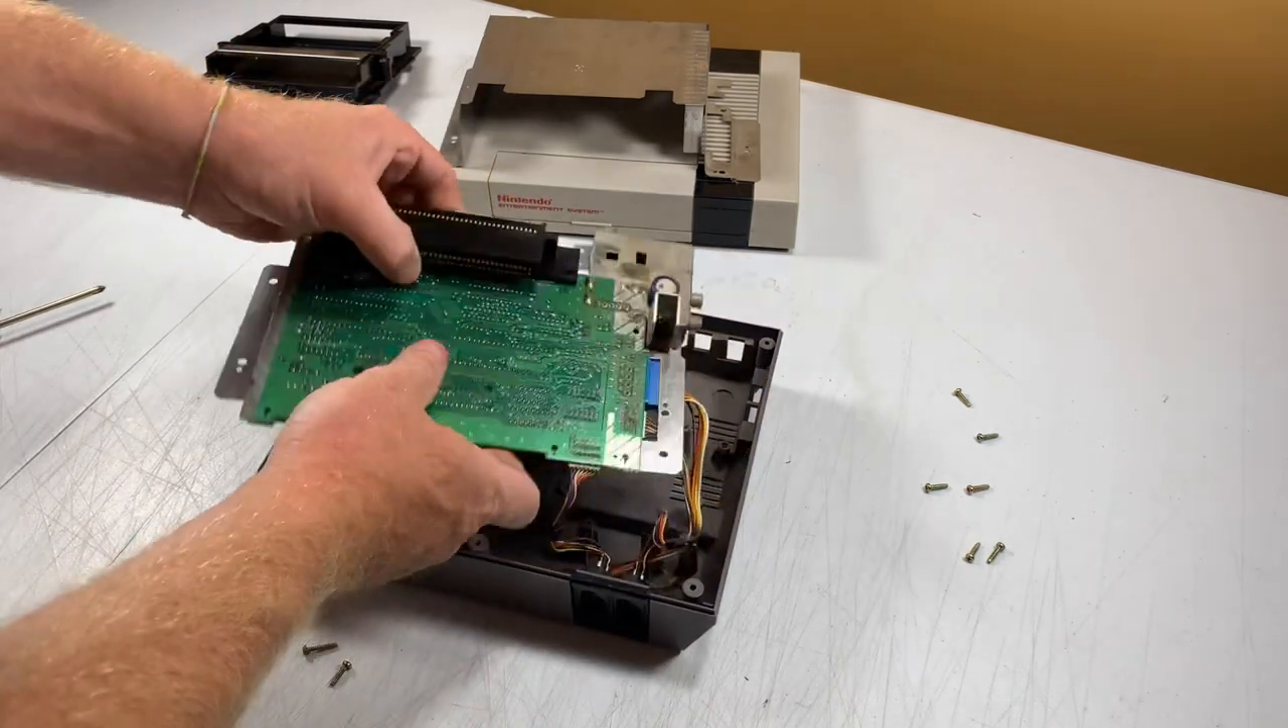All right now you have the whole motherboard unit out.